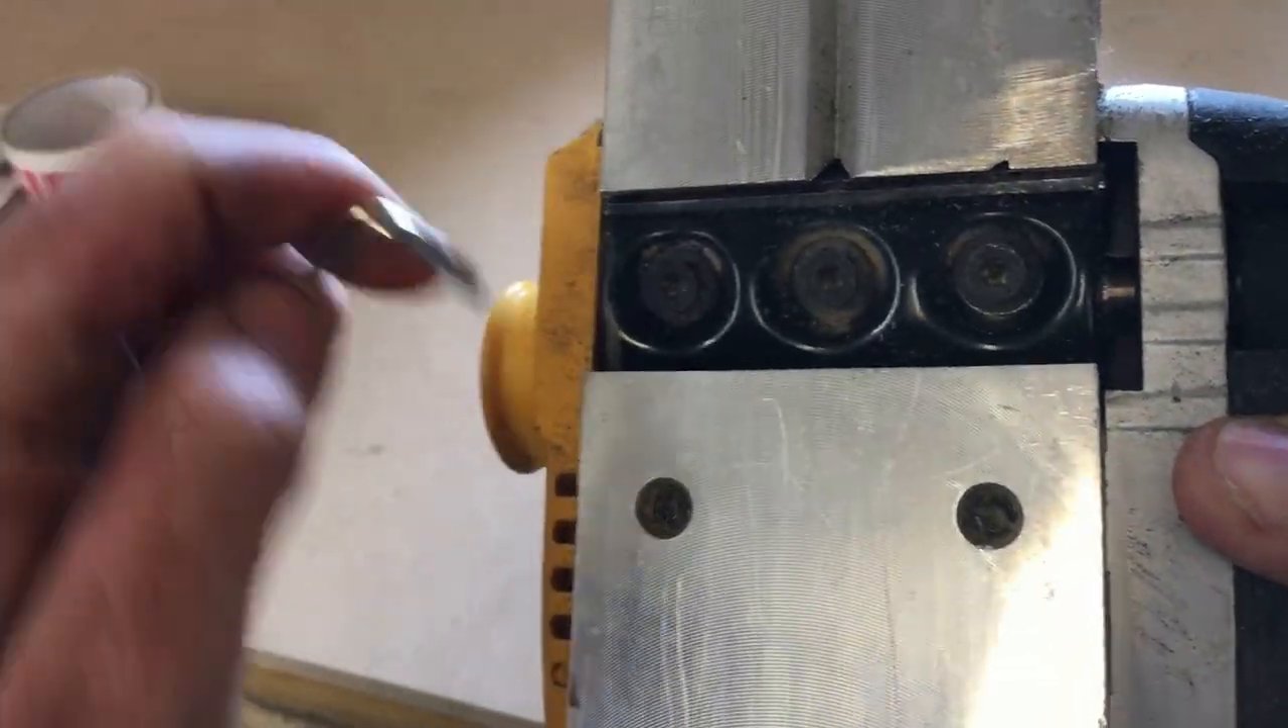I'll just see if I can rotate that and you can see there's the three screws that need to be undone.